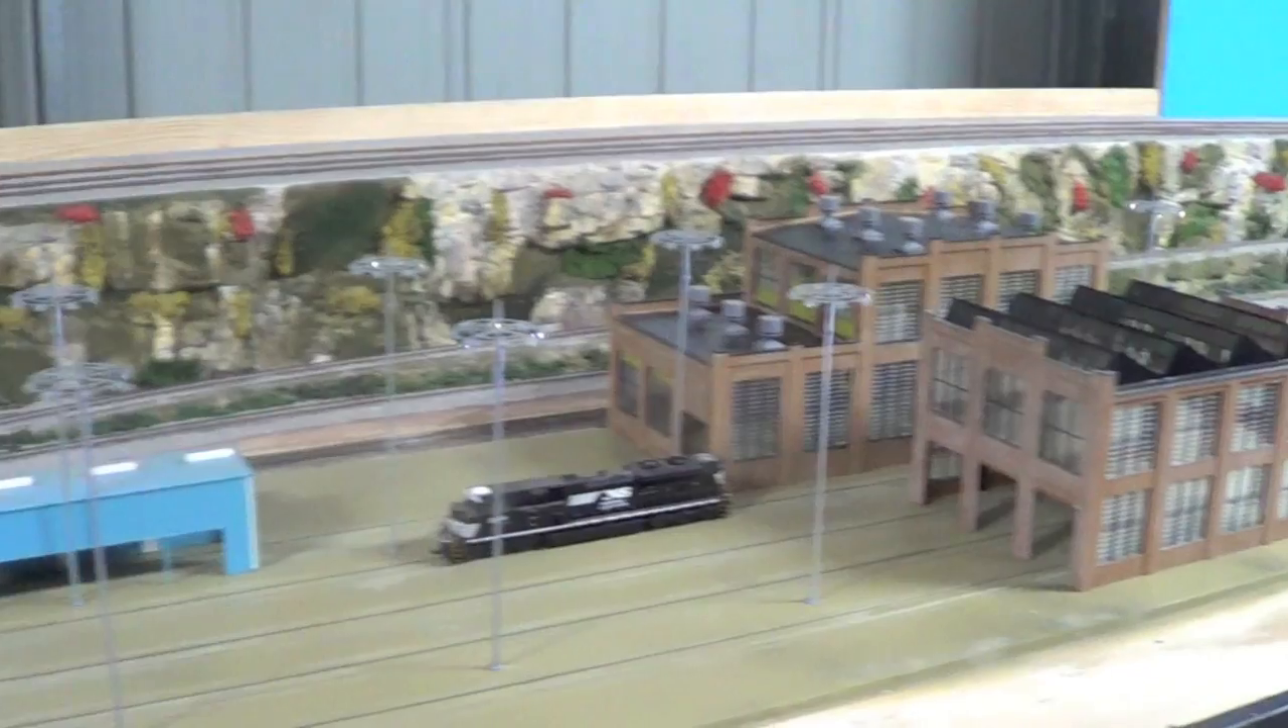Okay guys, I've now finished installing the lights.